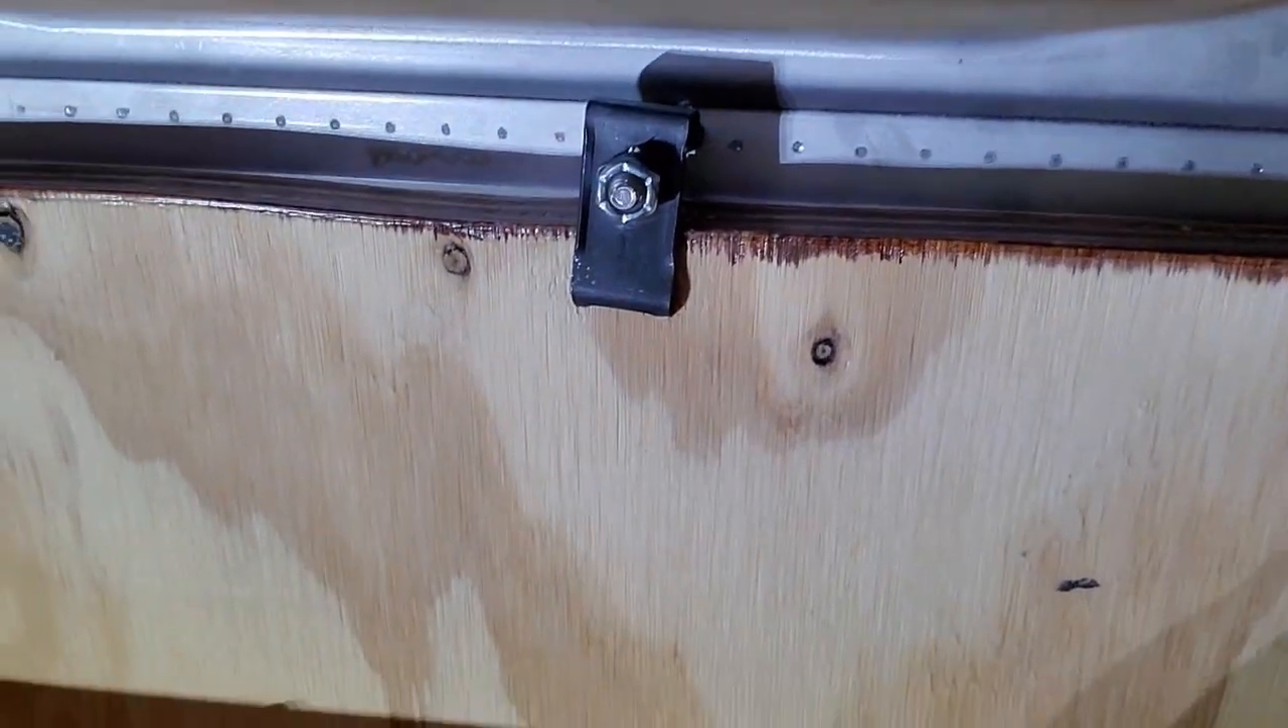There's the clip it's attached to the wood.